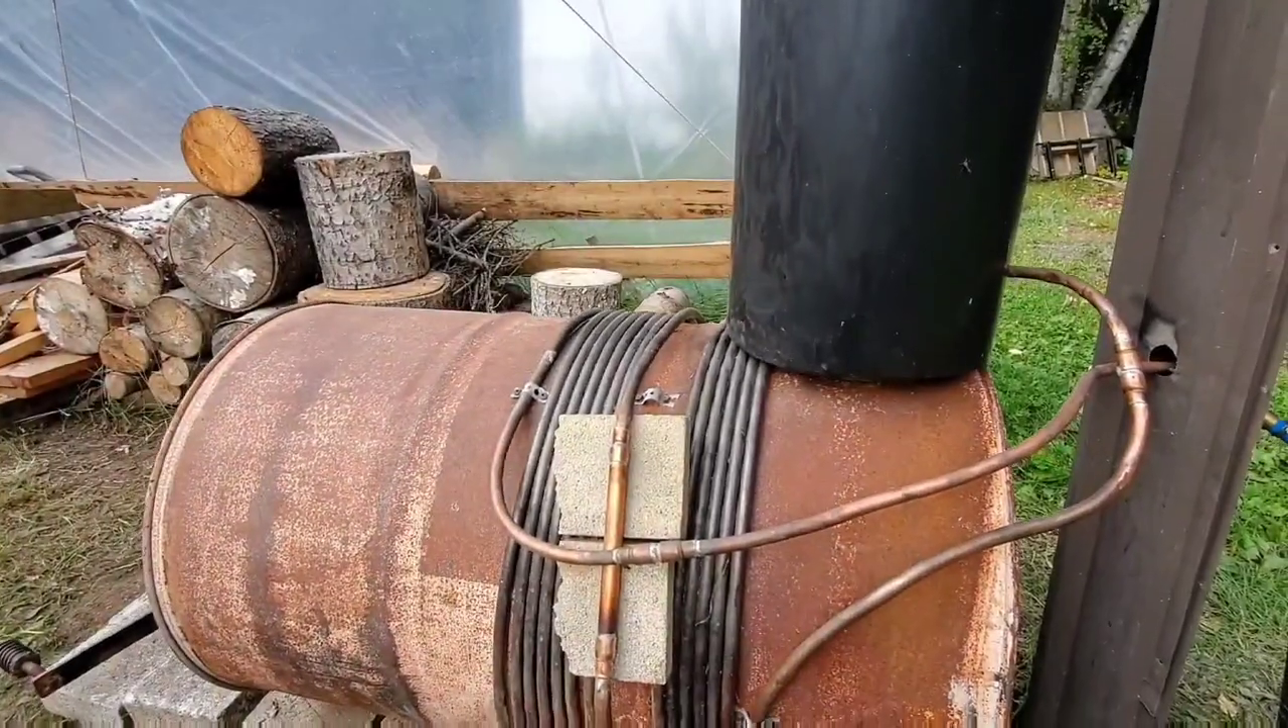You probably noticed that I have copper pipe wrapped around the stove as well.